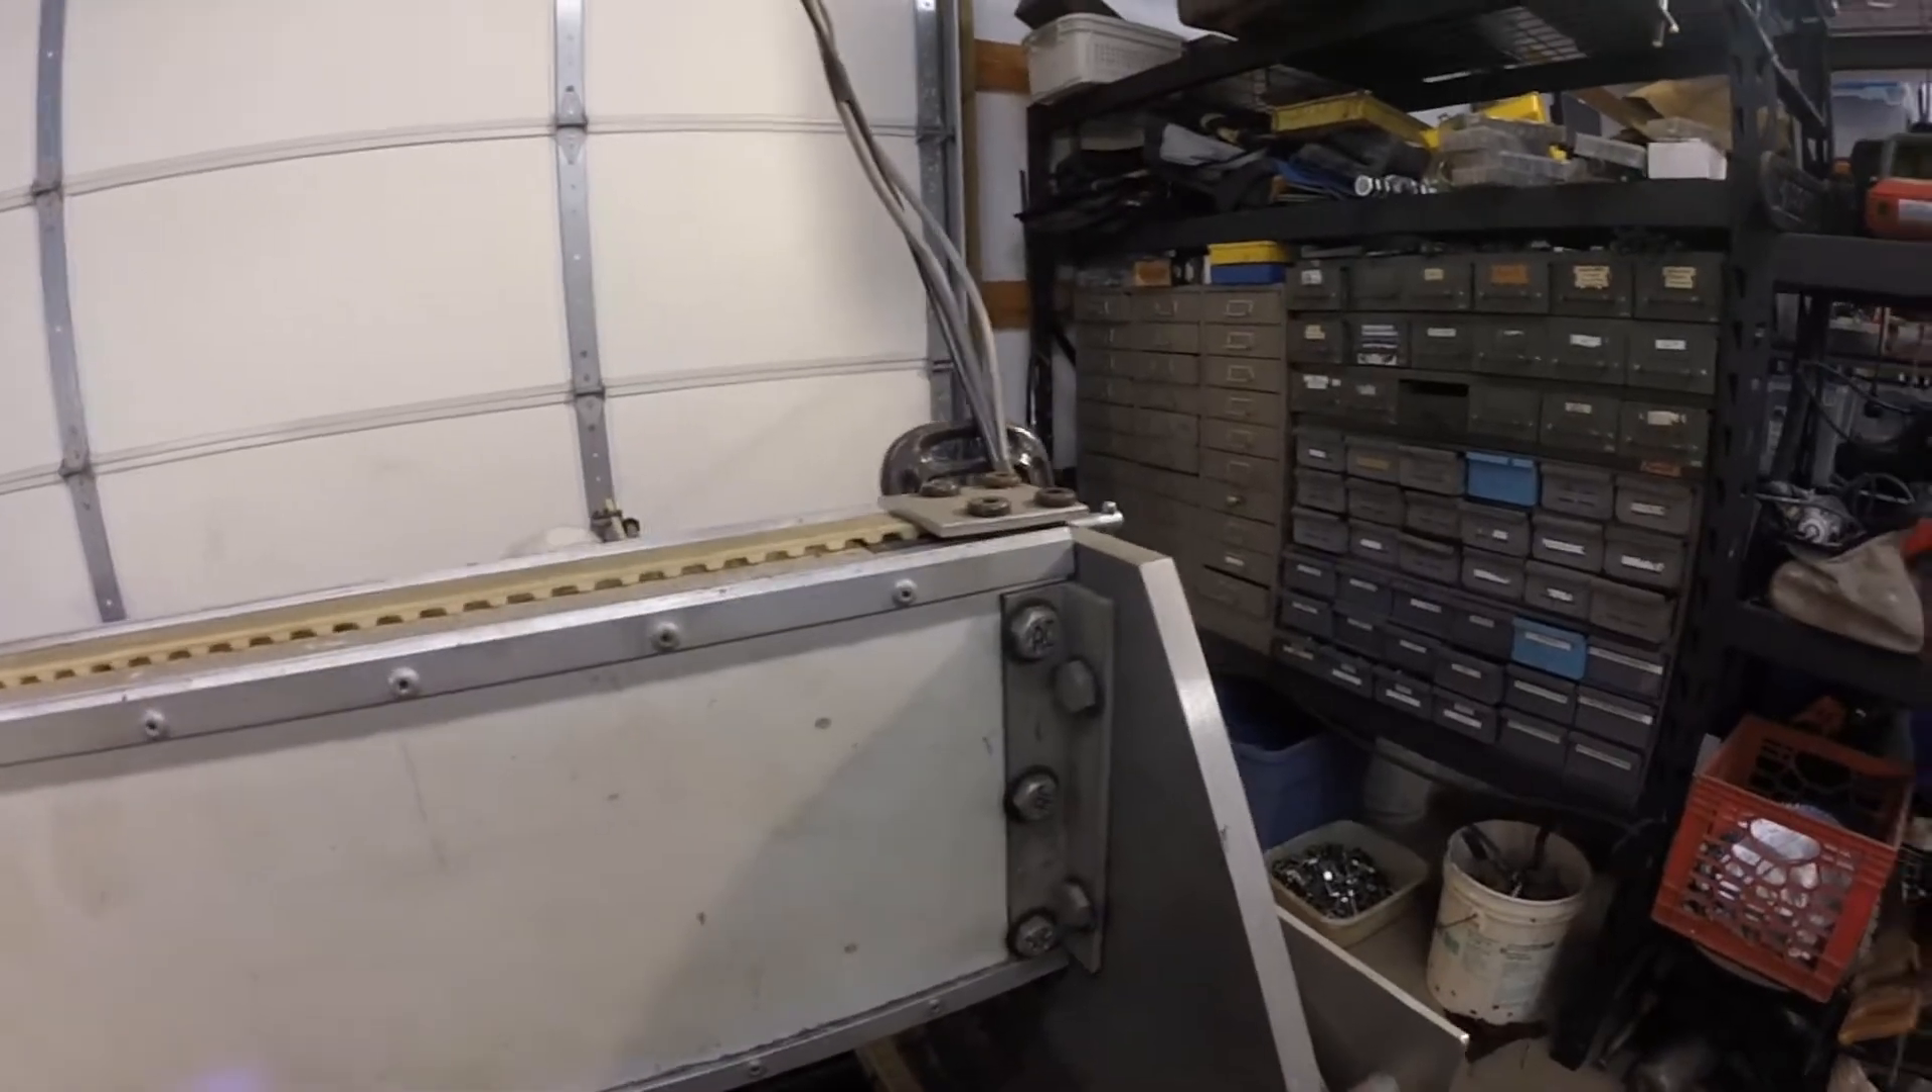This part of the gantry is bolted together. And that gives me a little bit of adjustment in it.